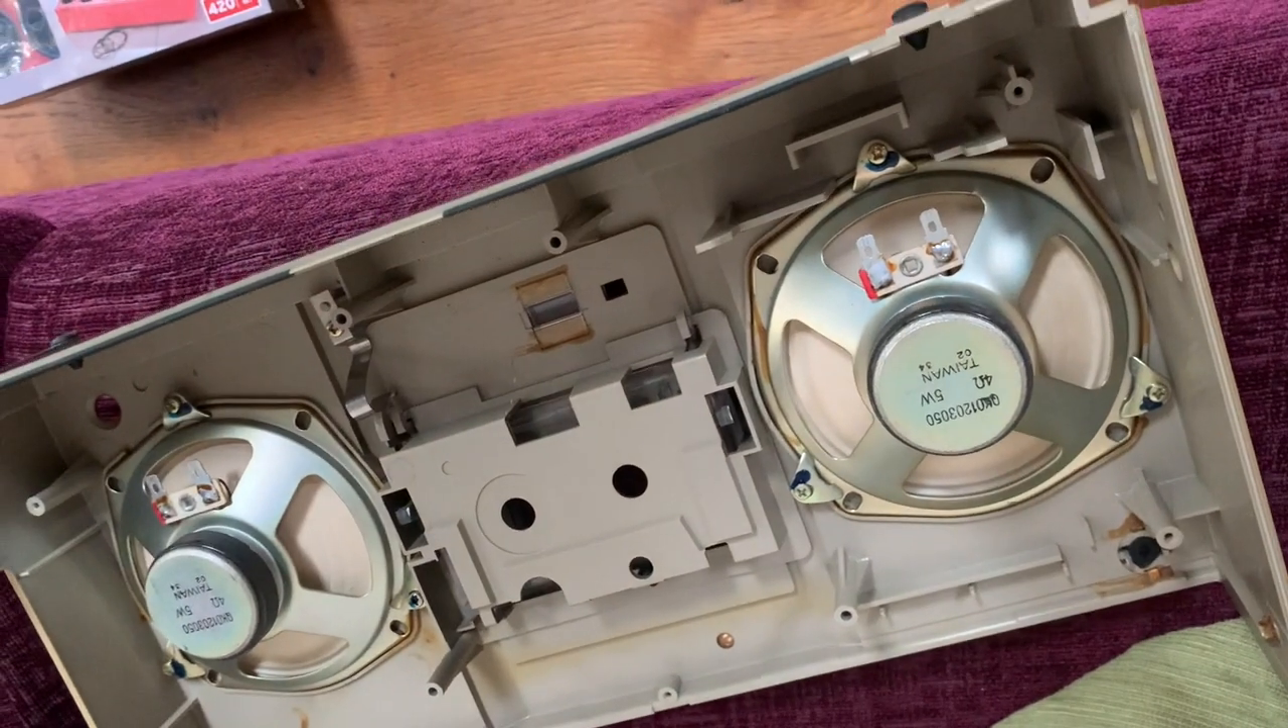The speaker is just mounted in the chassis there.